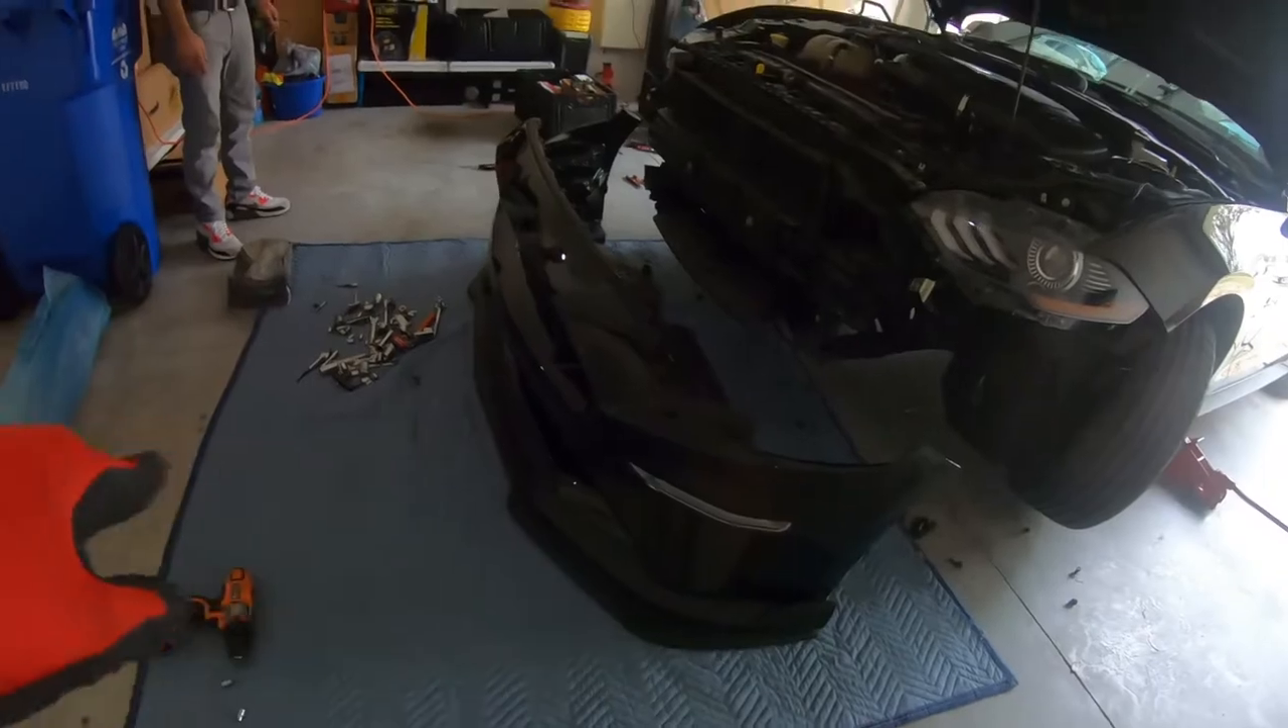All right the bumper is off now.